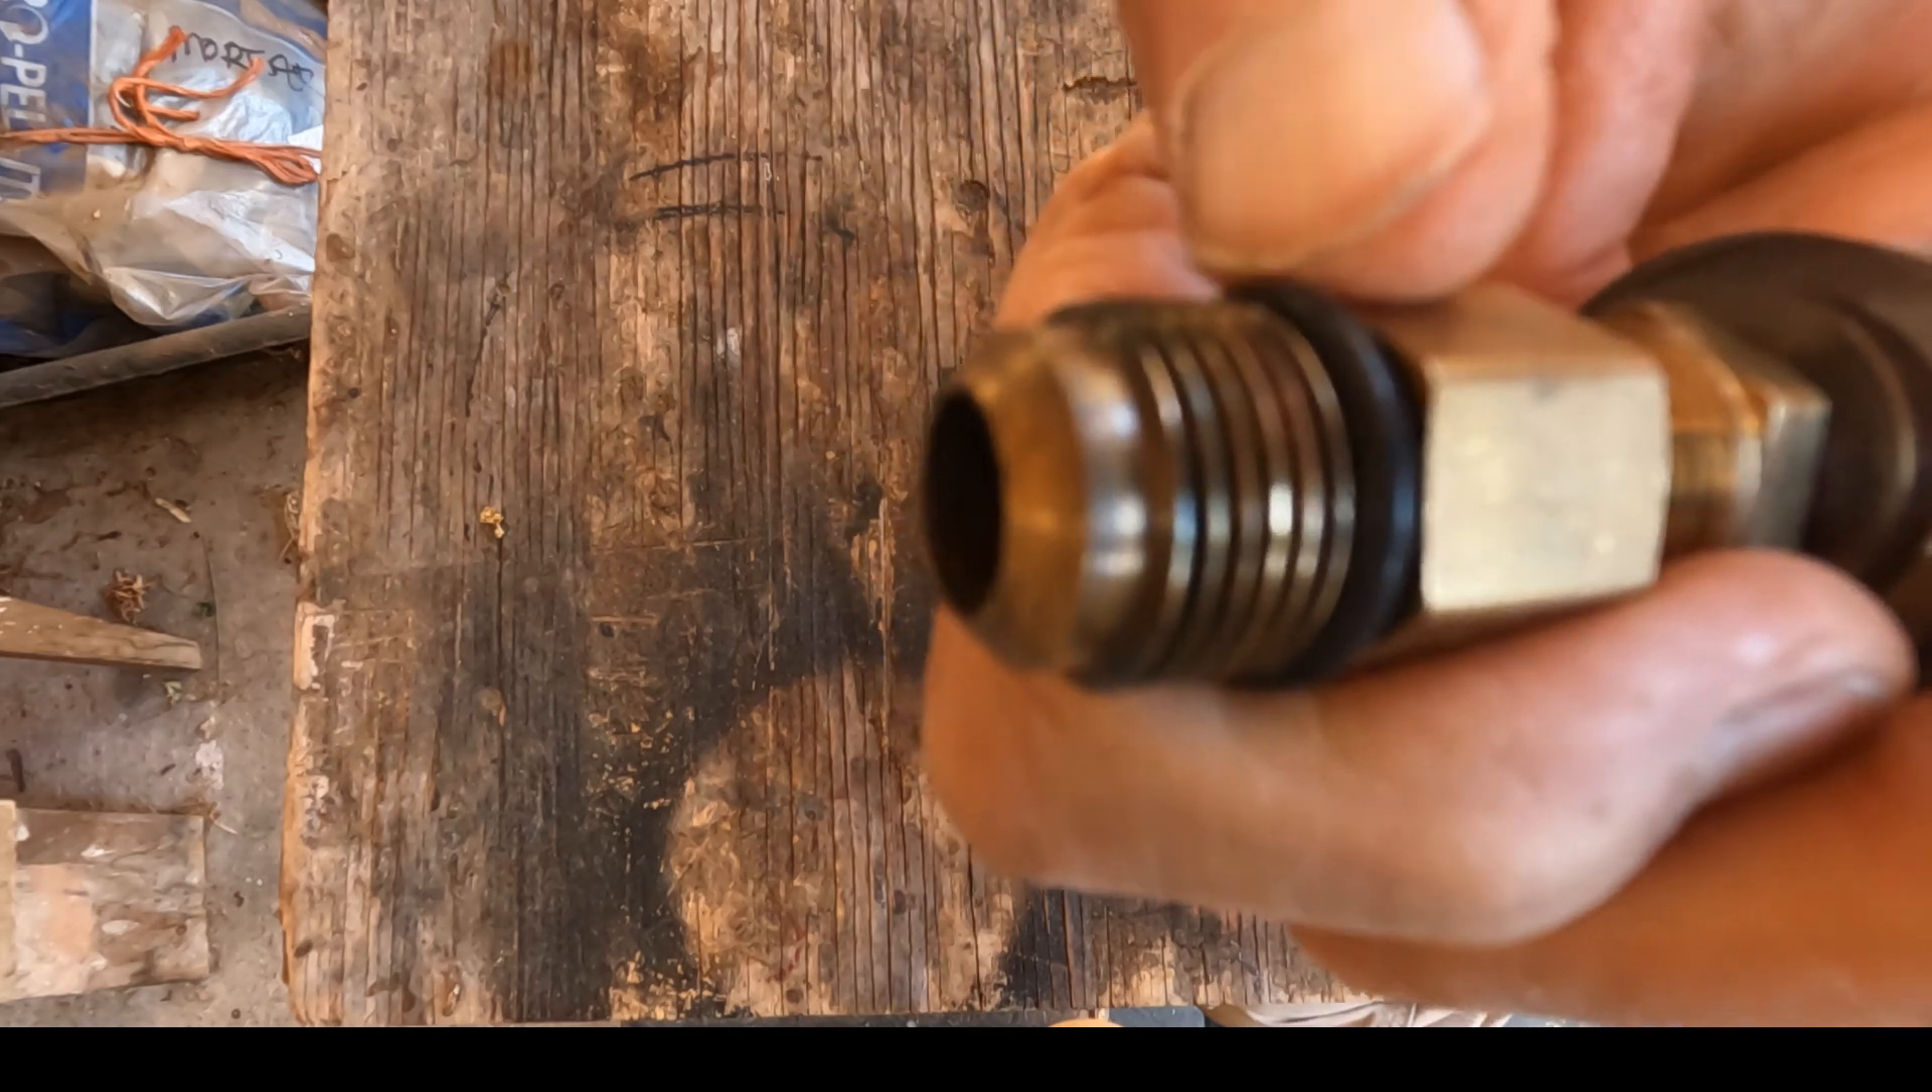I'll just roll the o -ring down and boom it seats inside the gap.